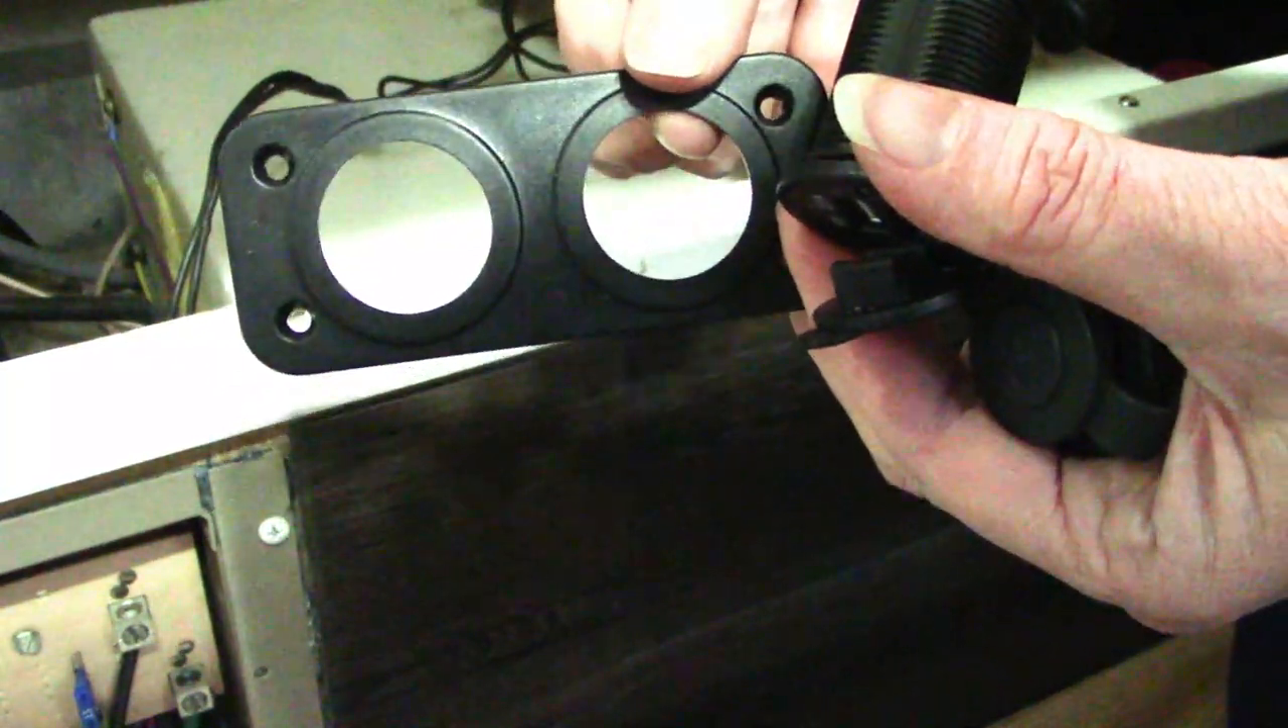So I've removed the two plugs from the back plate and I'm going to use the back plate to mark where I want to drill the holes.